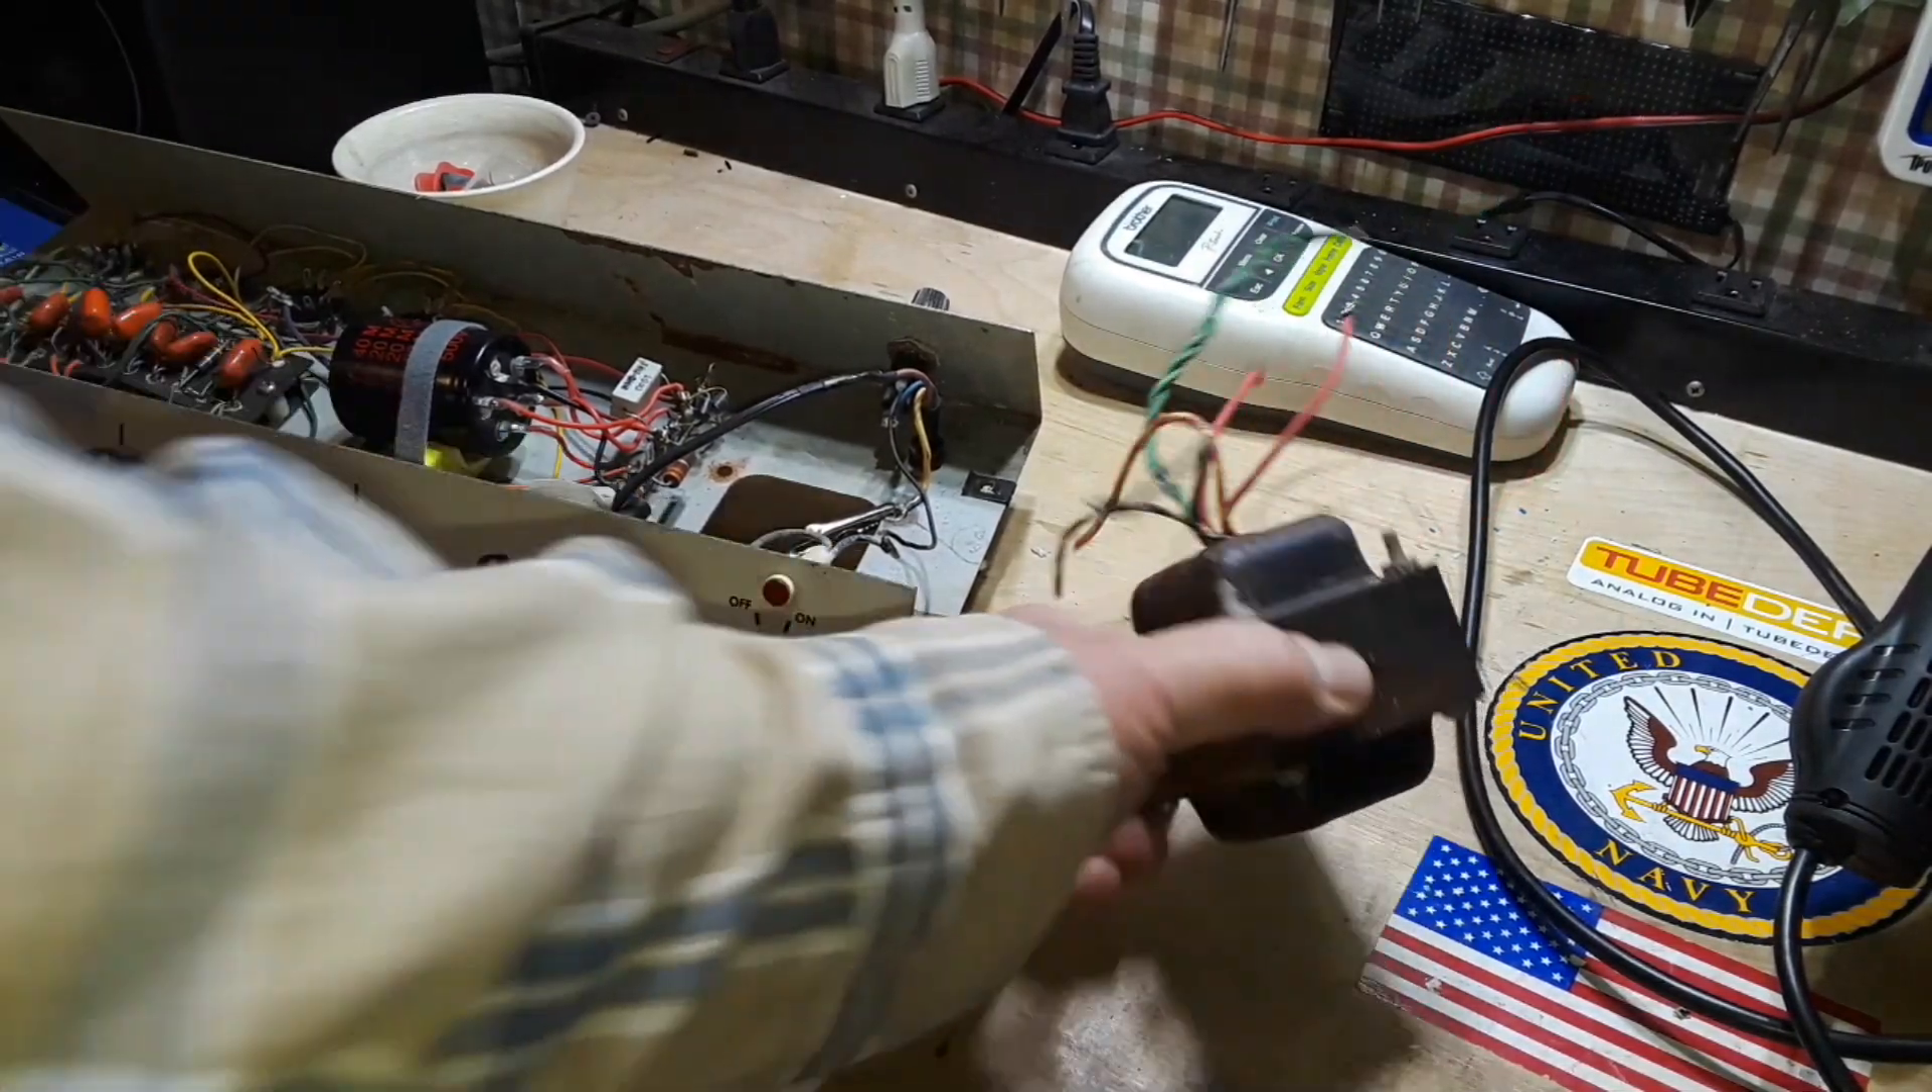Alright, so we got the transformer out.